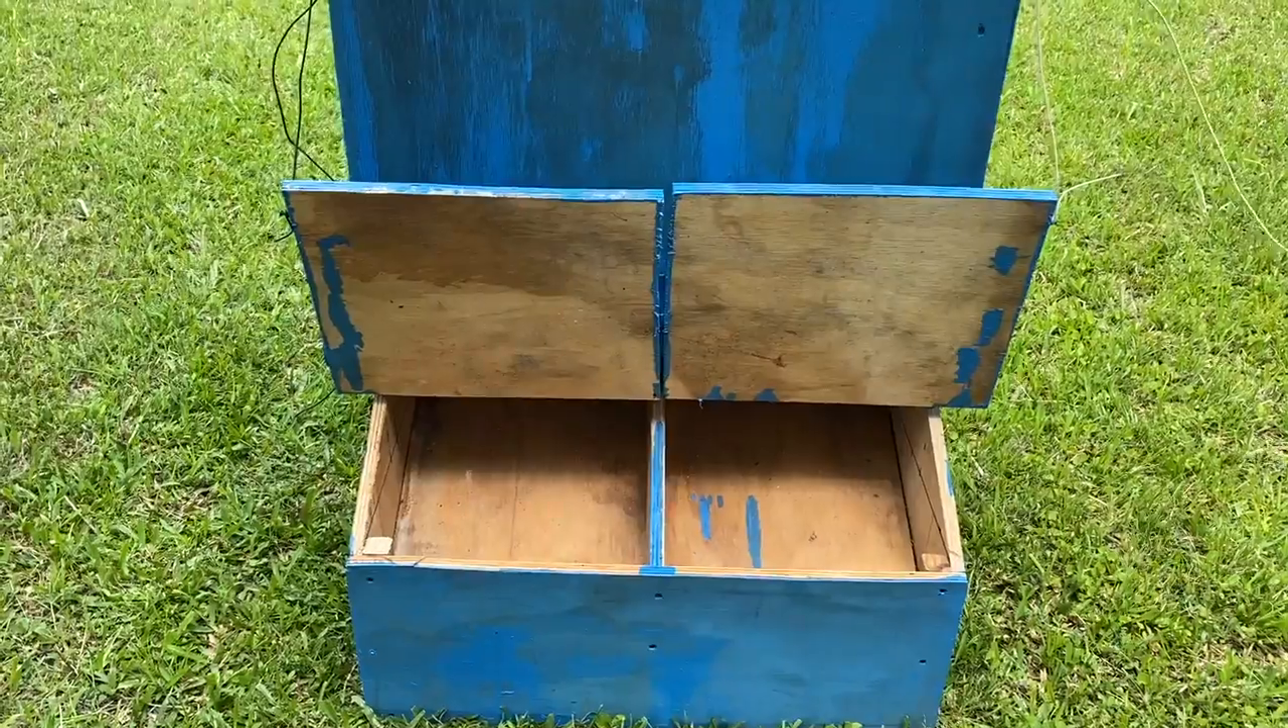I got the lids for where they feed at wired open just so that they know until they get used to that this is where they get their feed.